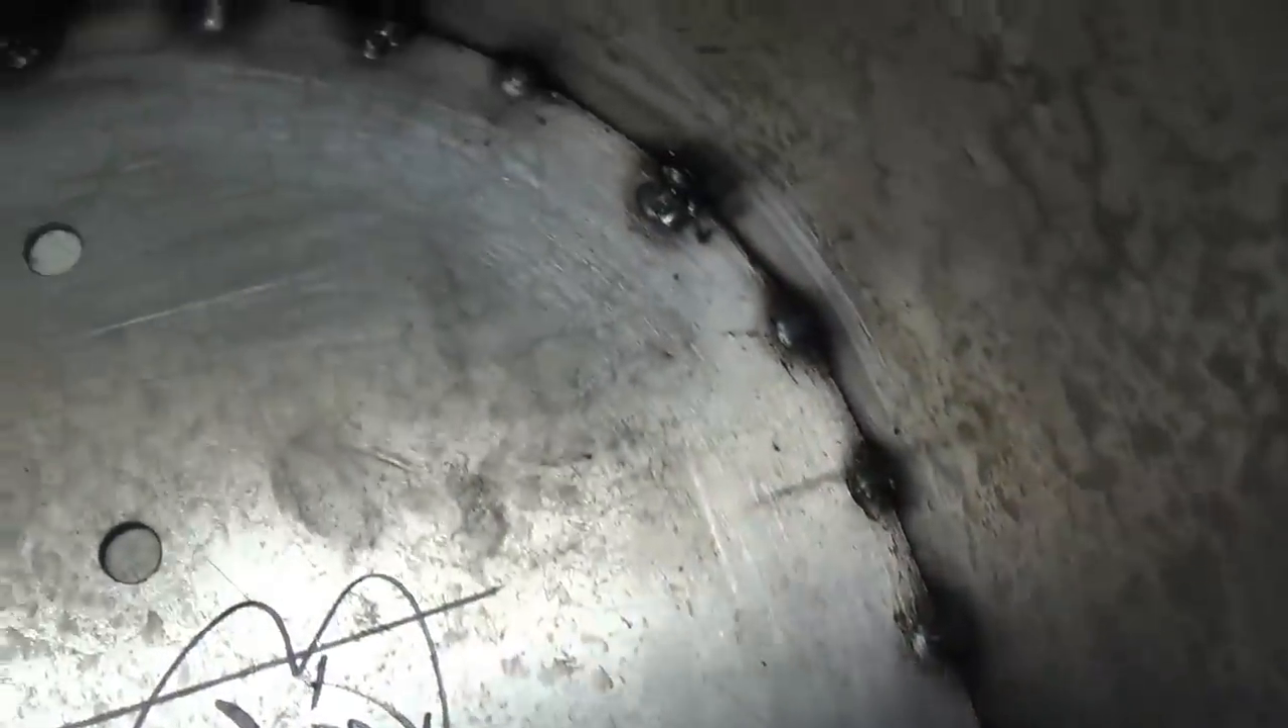The front panel is now securely tack welded to the curved side.